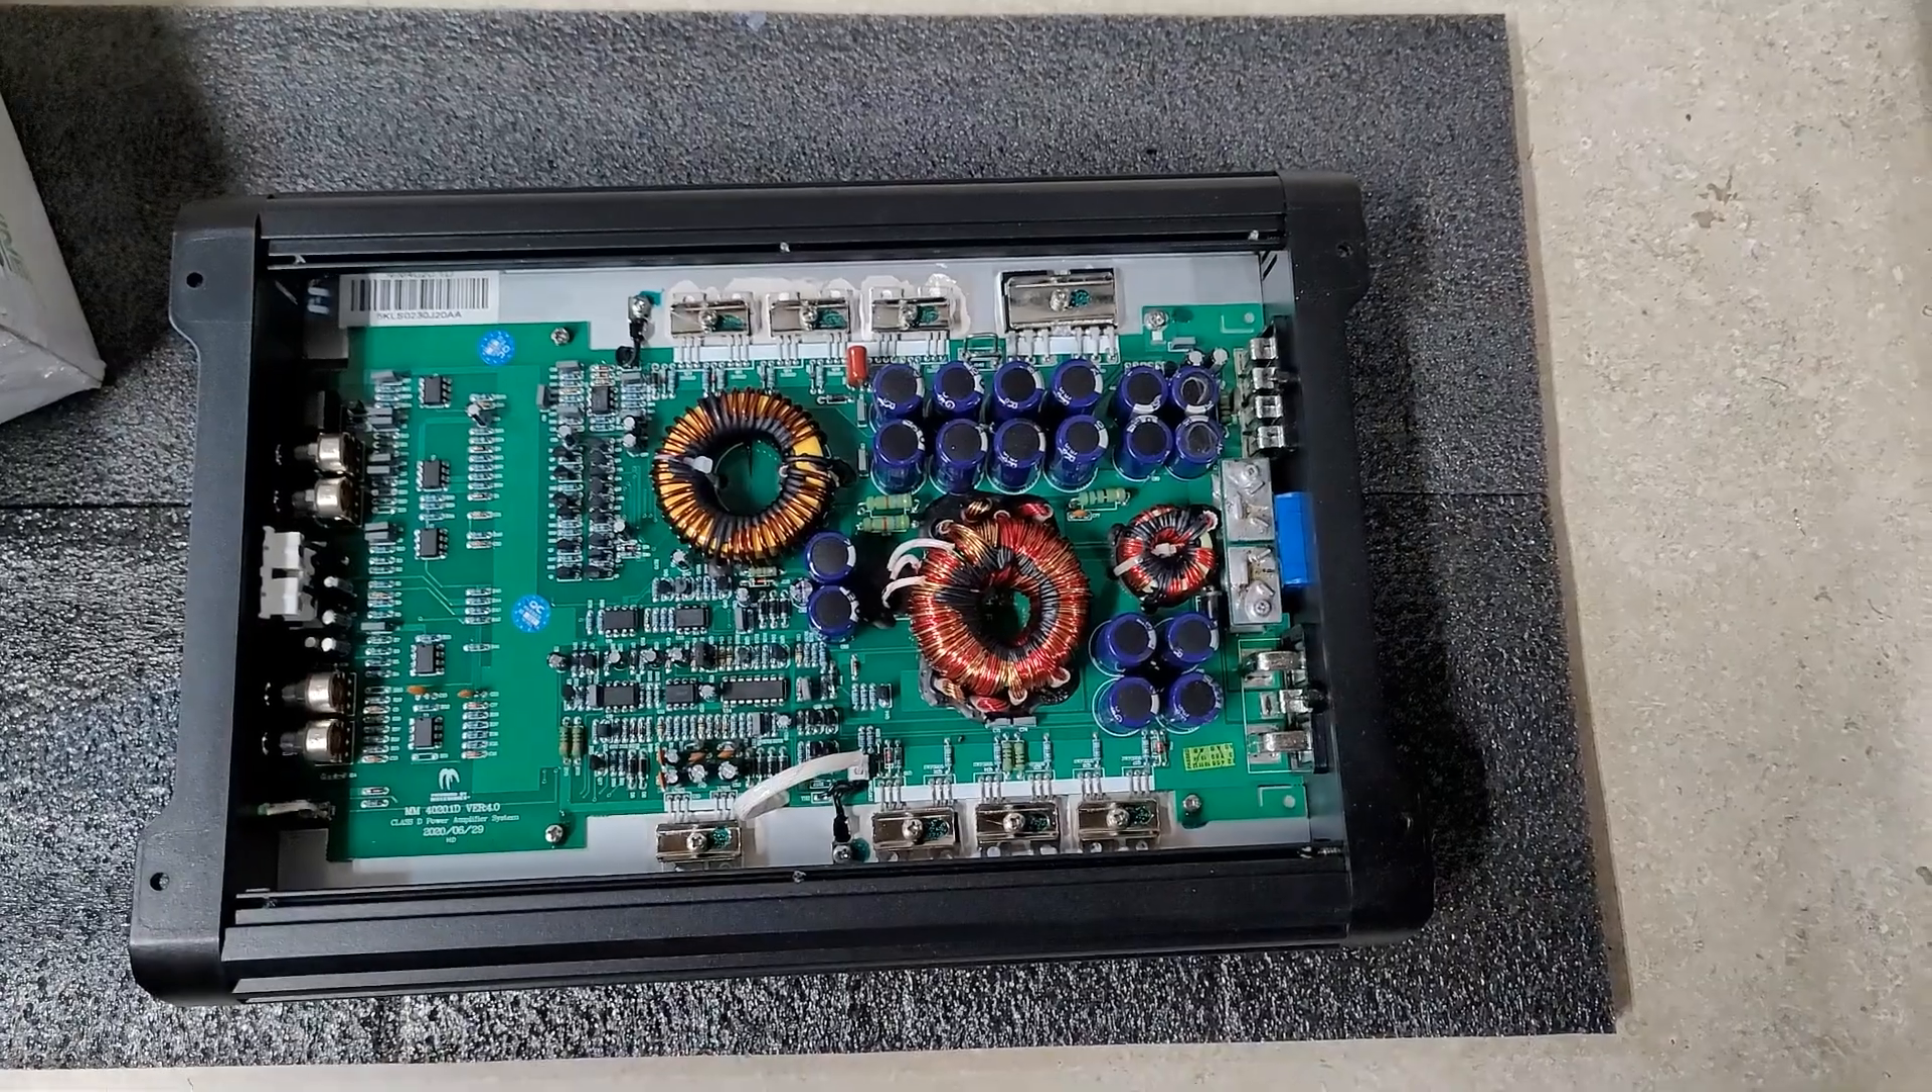Alright guys, so I got the amp apart.